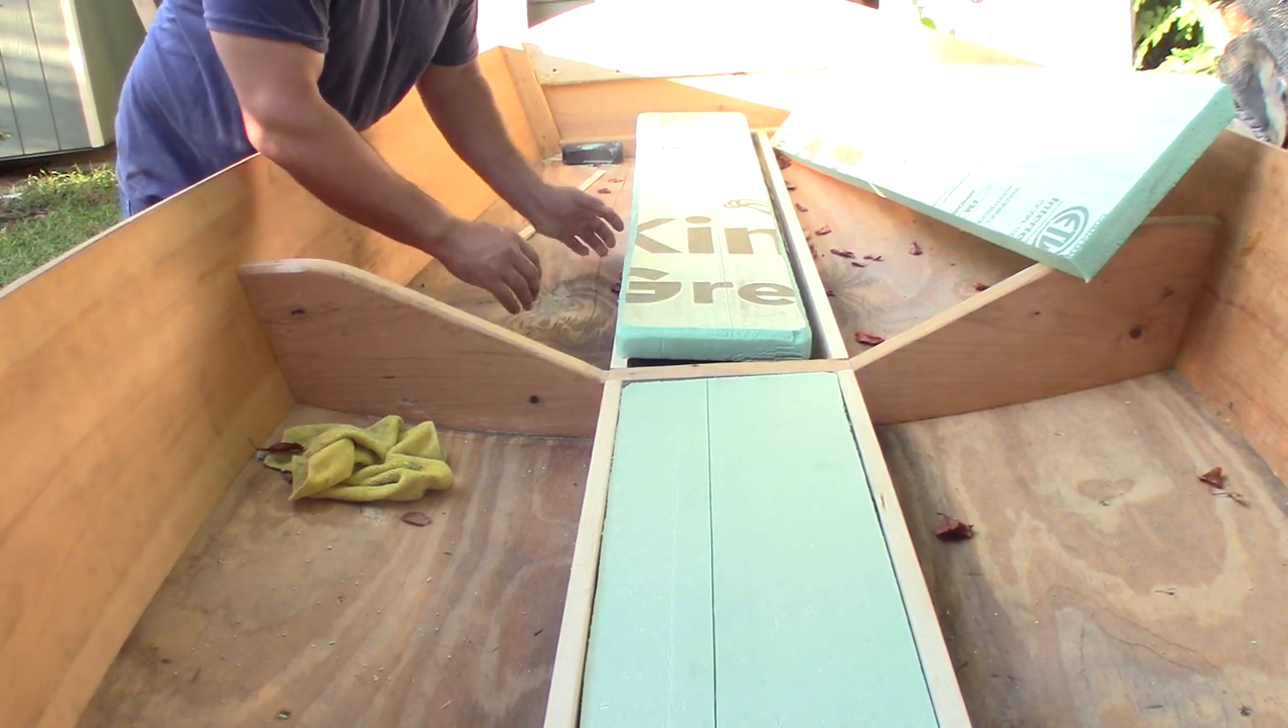All right, as you can see, I've got the middle section of the tunnel already filled in with the foam.